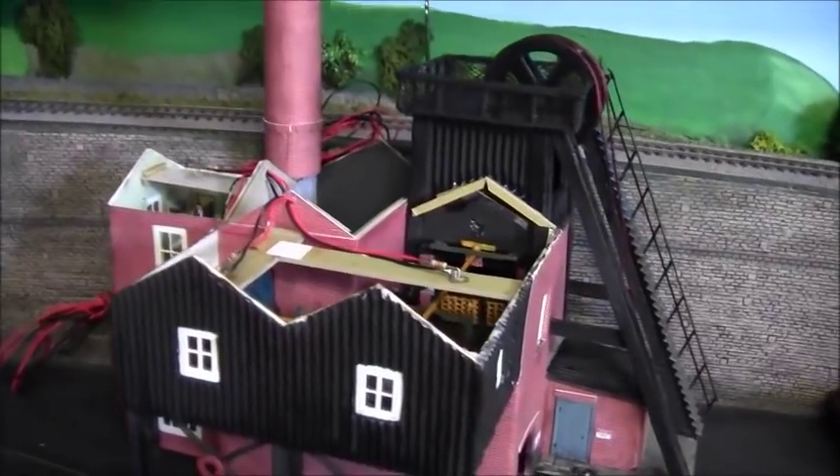Last time as you know we did all the internals and the chimney so there's only one thing left to do and that's to fit on the roofs or possibly two things to do.